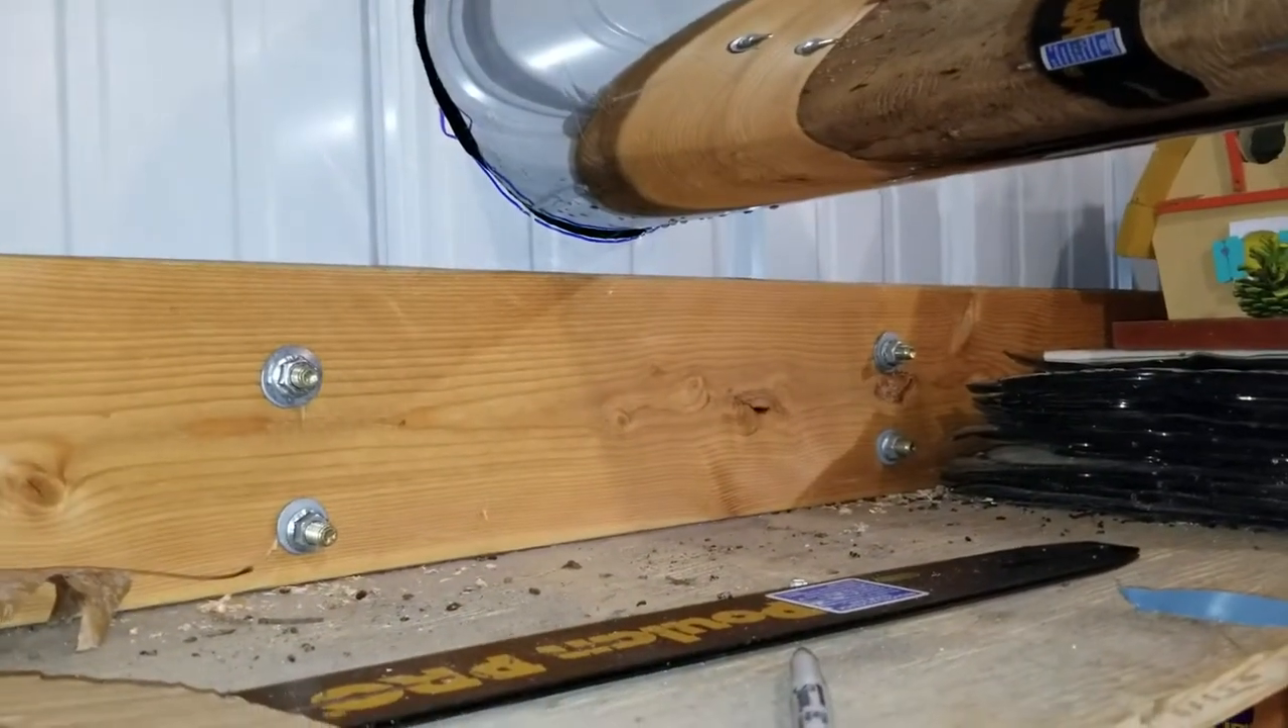So, here is the bolts that I ran through for the support.